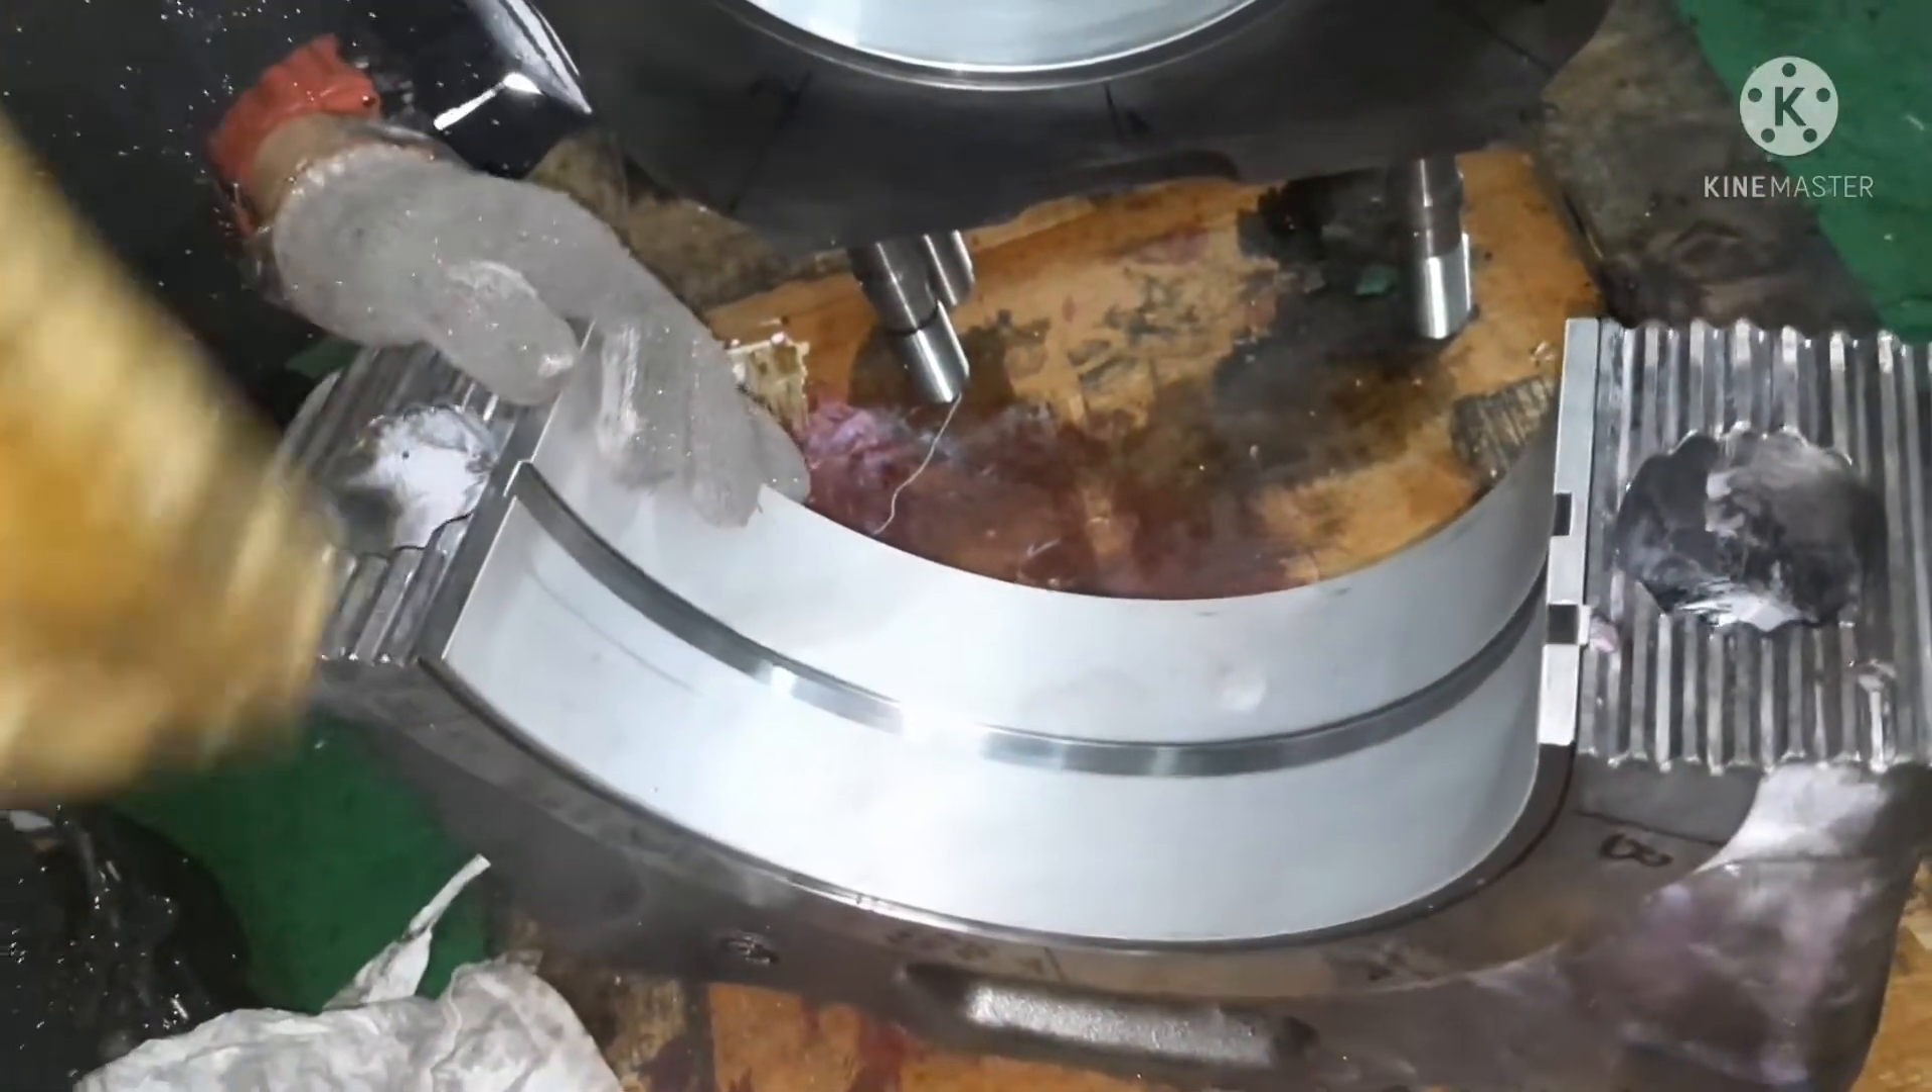The bearing is in place.